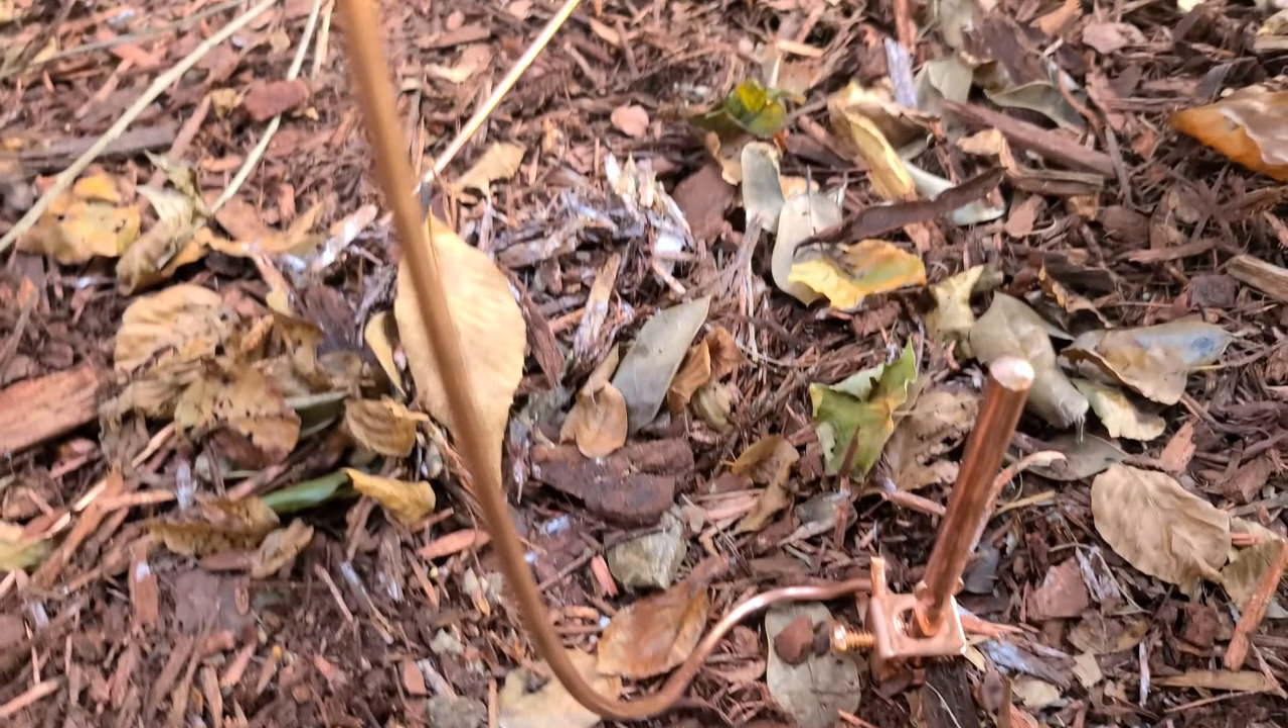Here we've actually attached the 8-gauge wire.